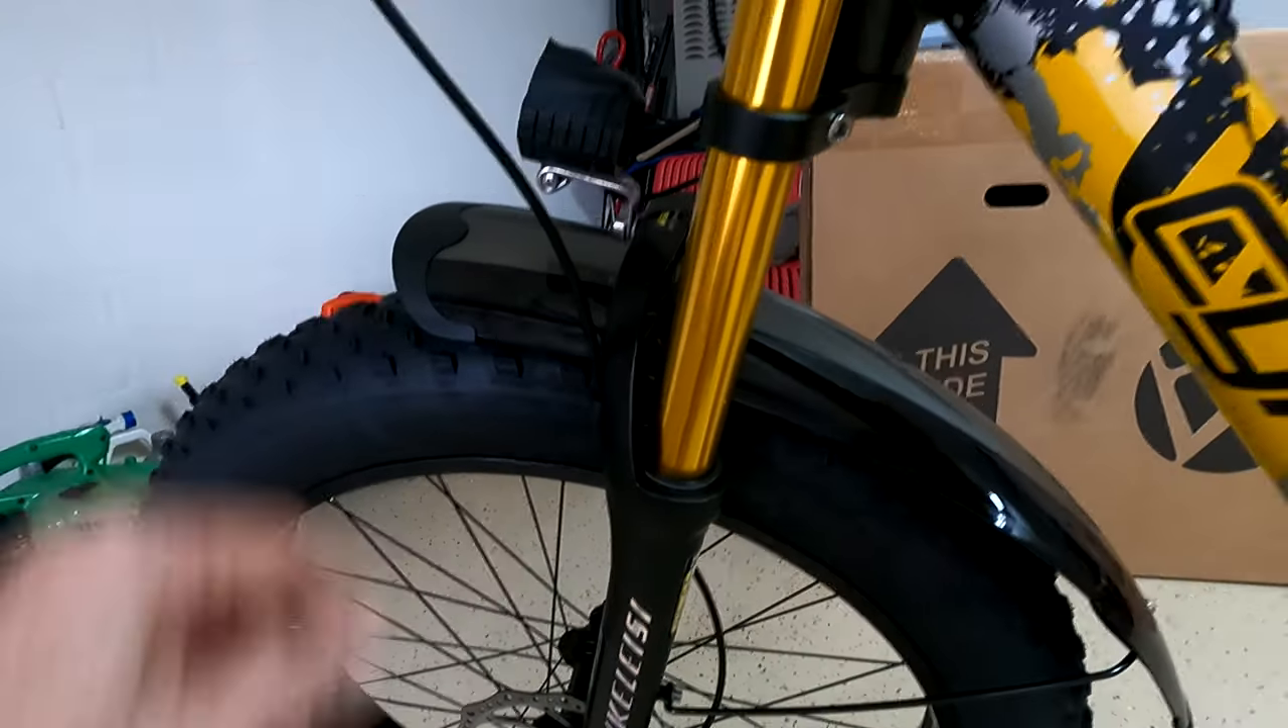We got the light on up here.